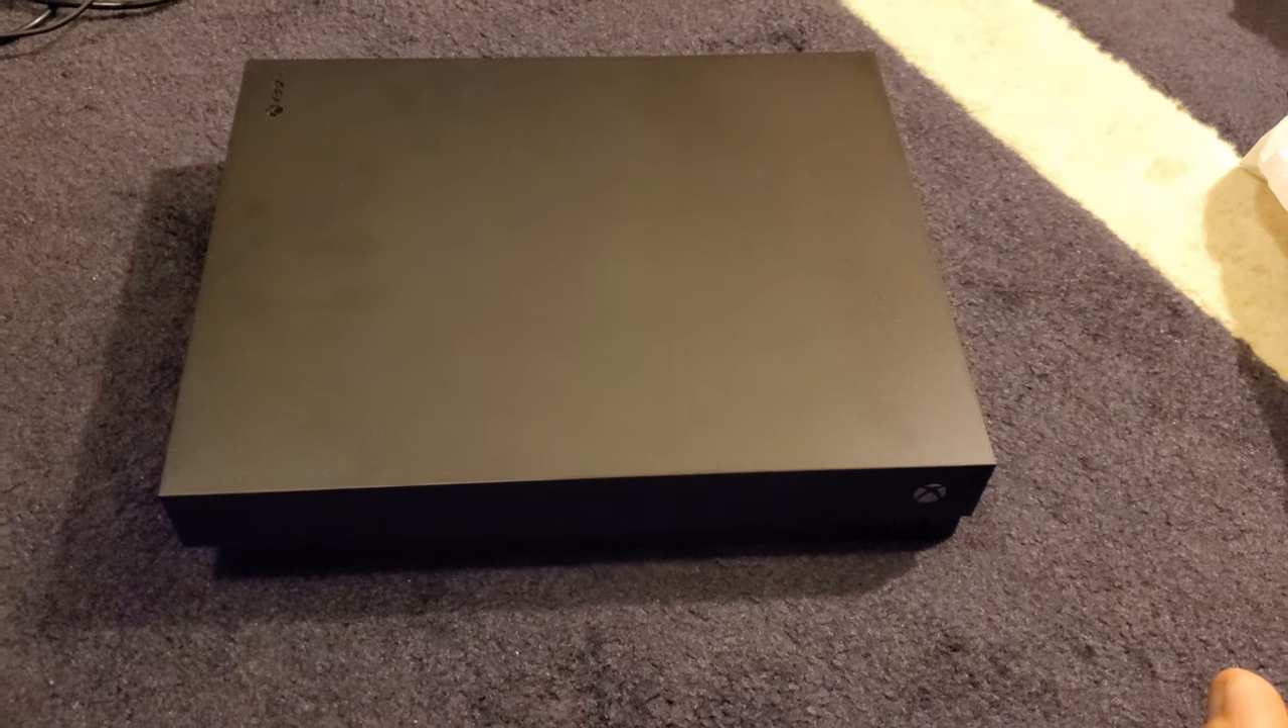This is probably the longest part of reassembling the Xbox One X. Finally got it, guys. Man, I probably spent a good 30 minutes getting this top portion of the case back on.